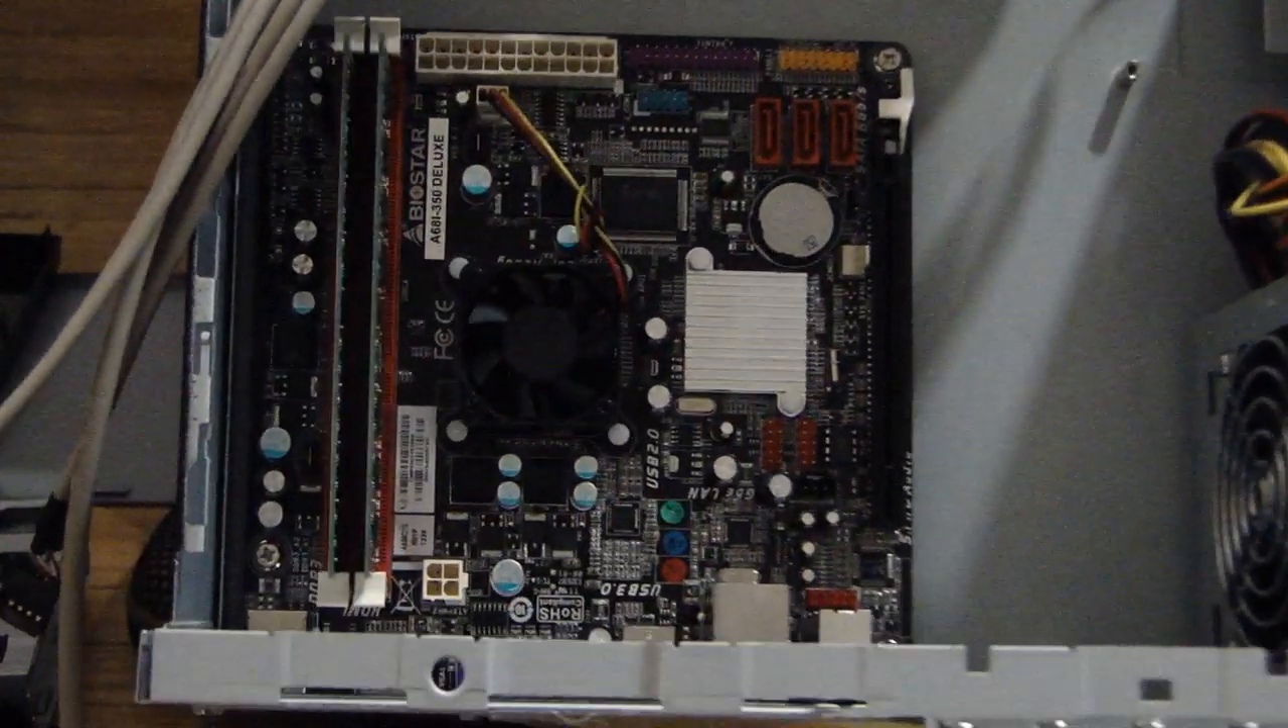I have the motherboard inside the case as you can see.